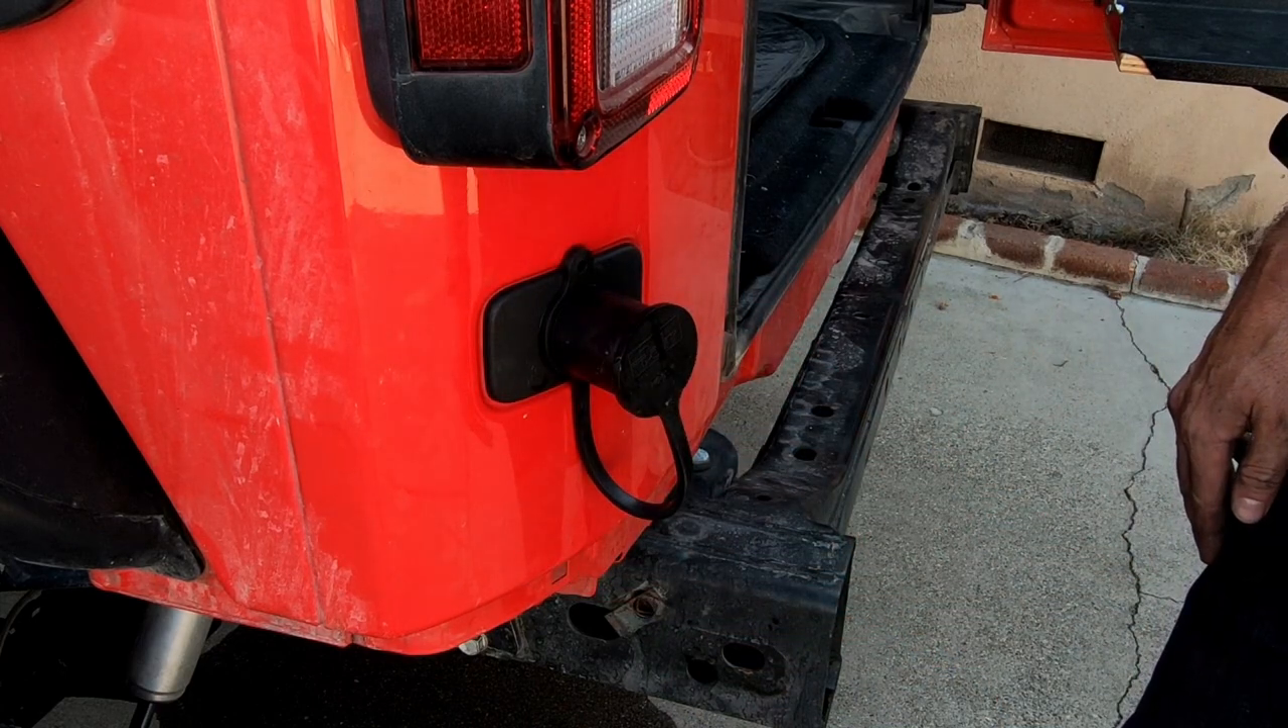Well, here we have our finished product. I think it's a pretty clean install. You can see where we used to have a license plate delete. Now we have a water quick disconnect.